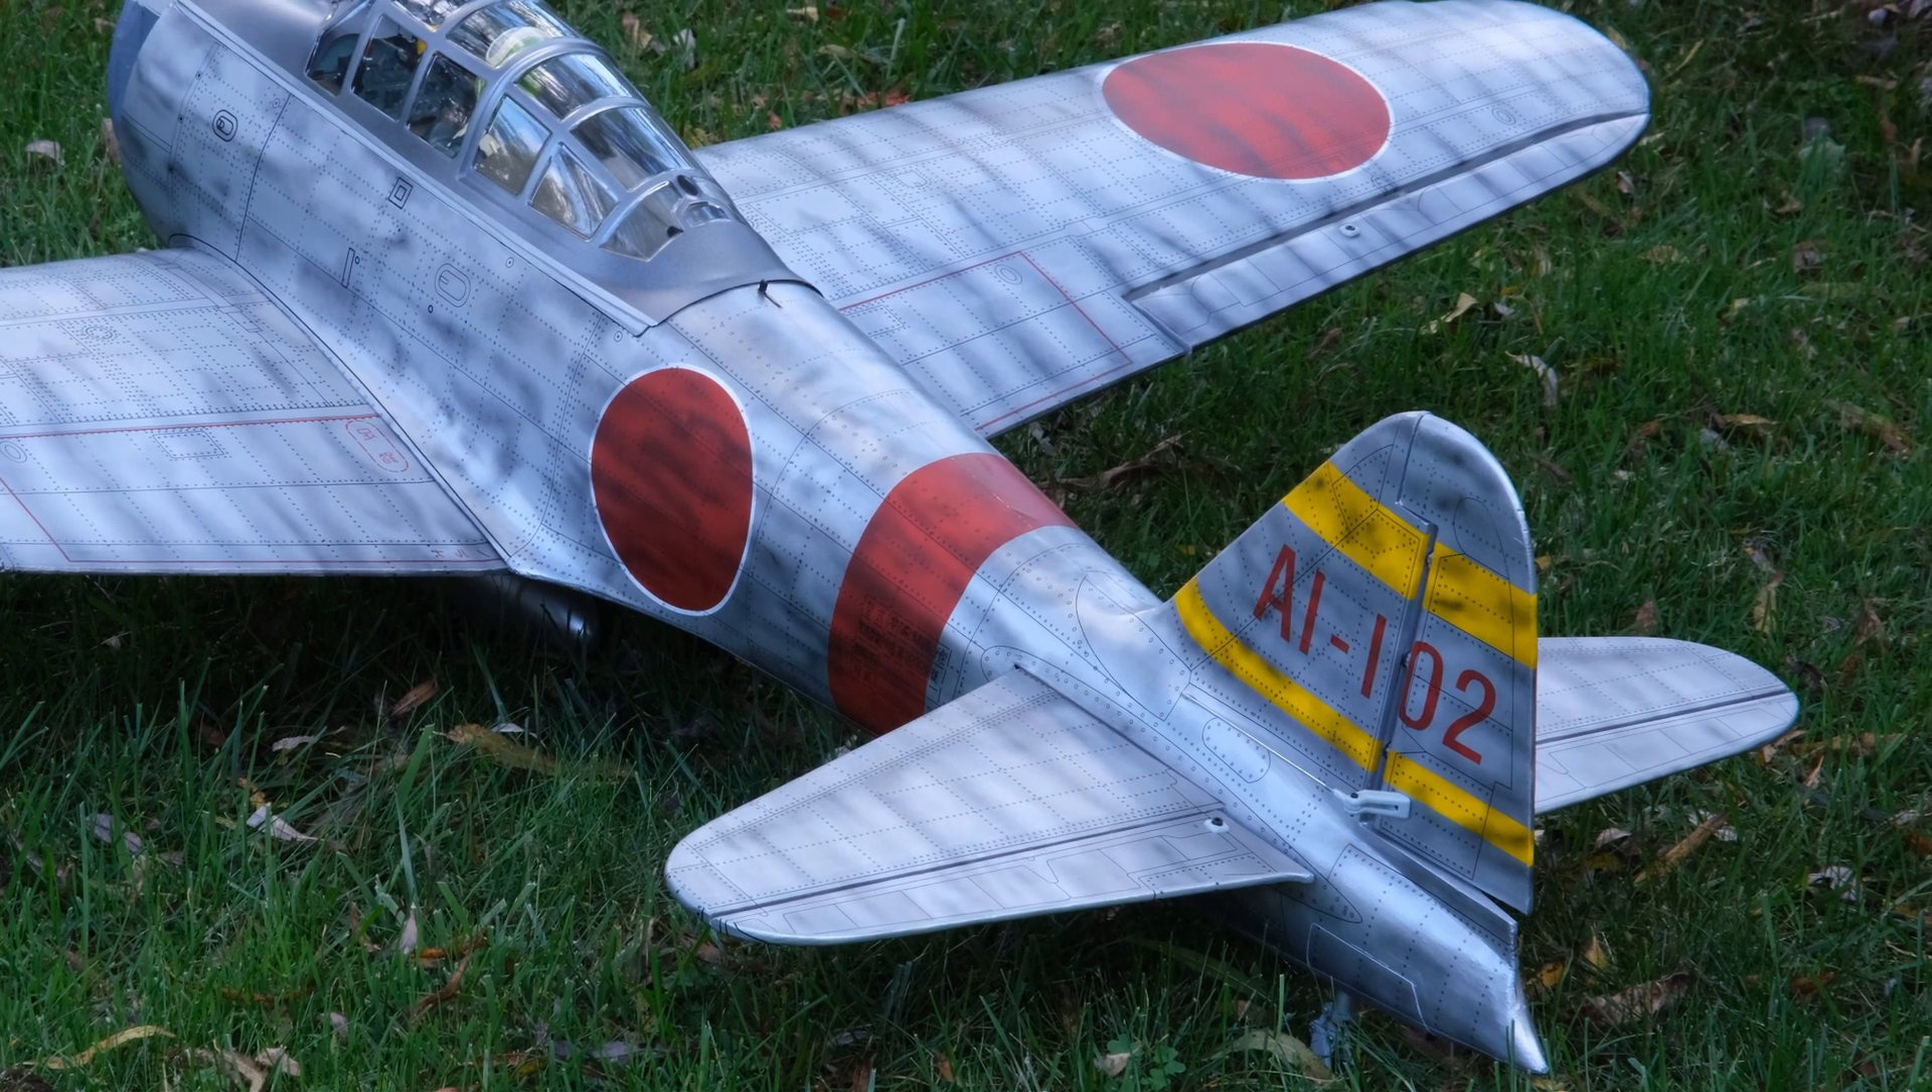And so now we've got the tail all put together.